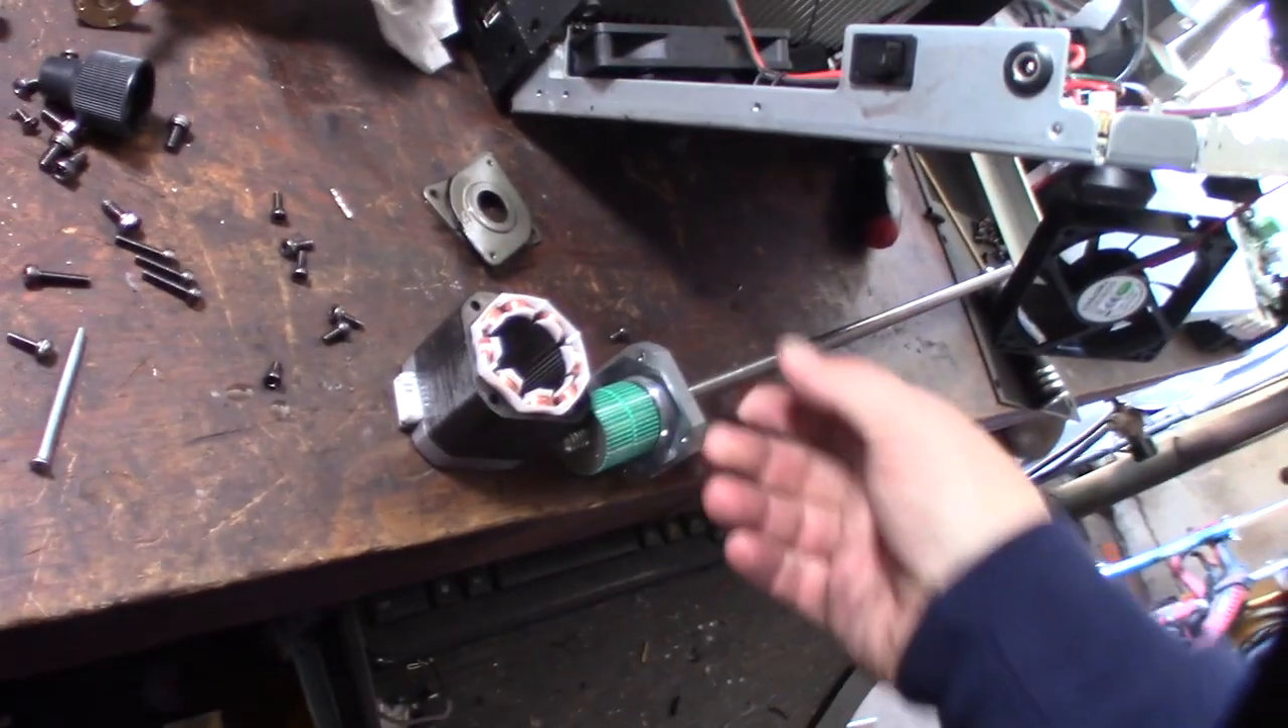All right so that's the motor taken apart just the top part comes out.